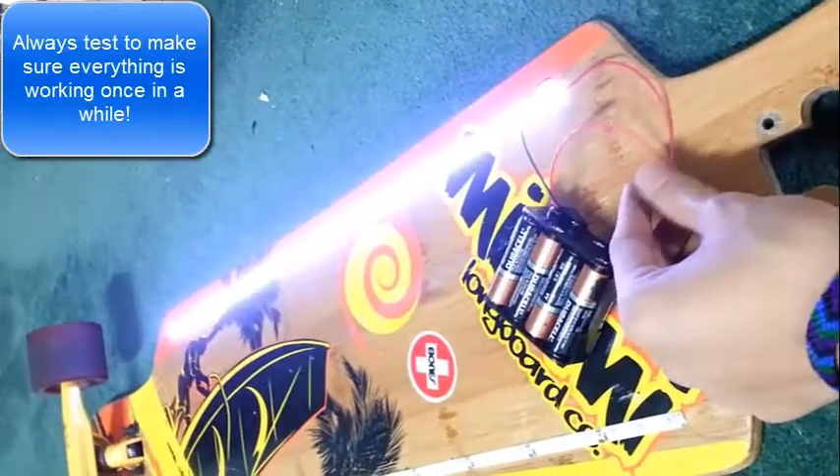Okay, one side of the strip is on and it is actually working pretty well.